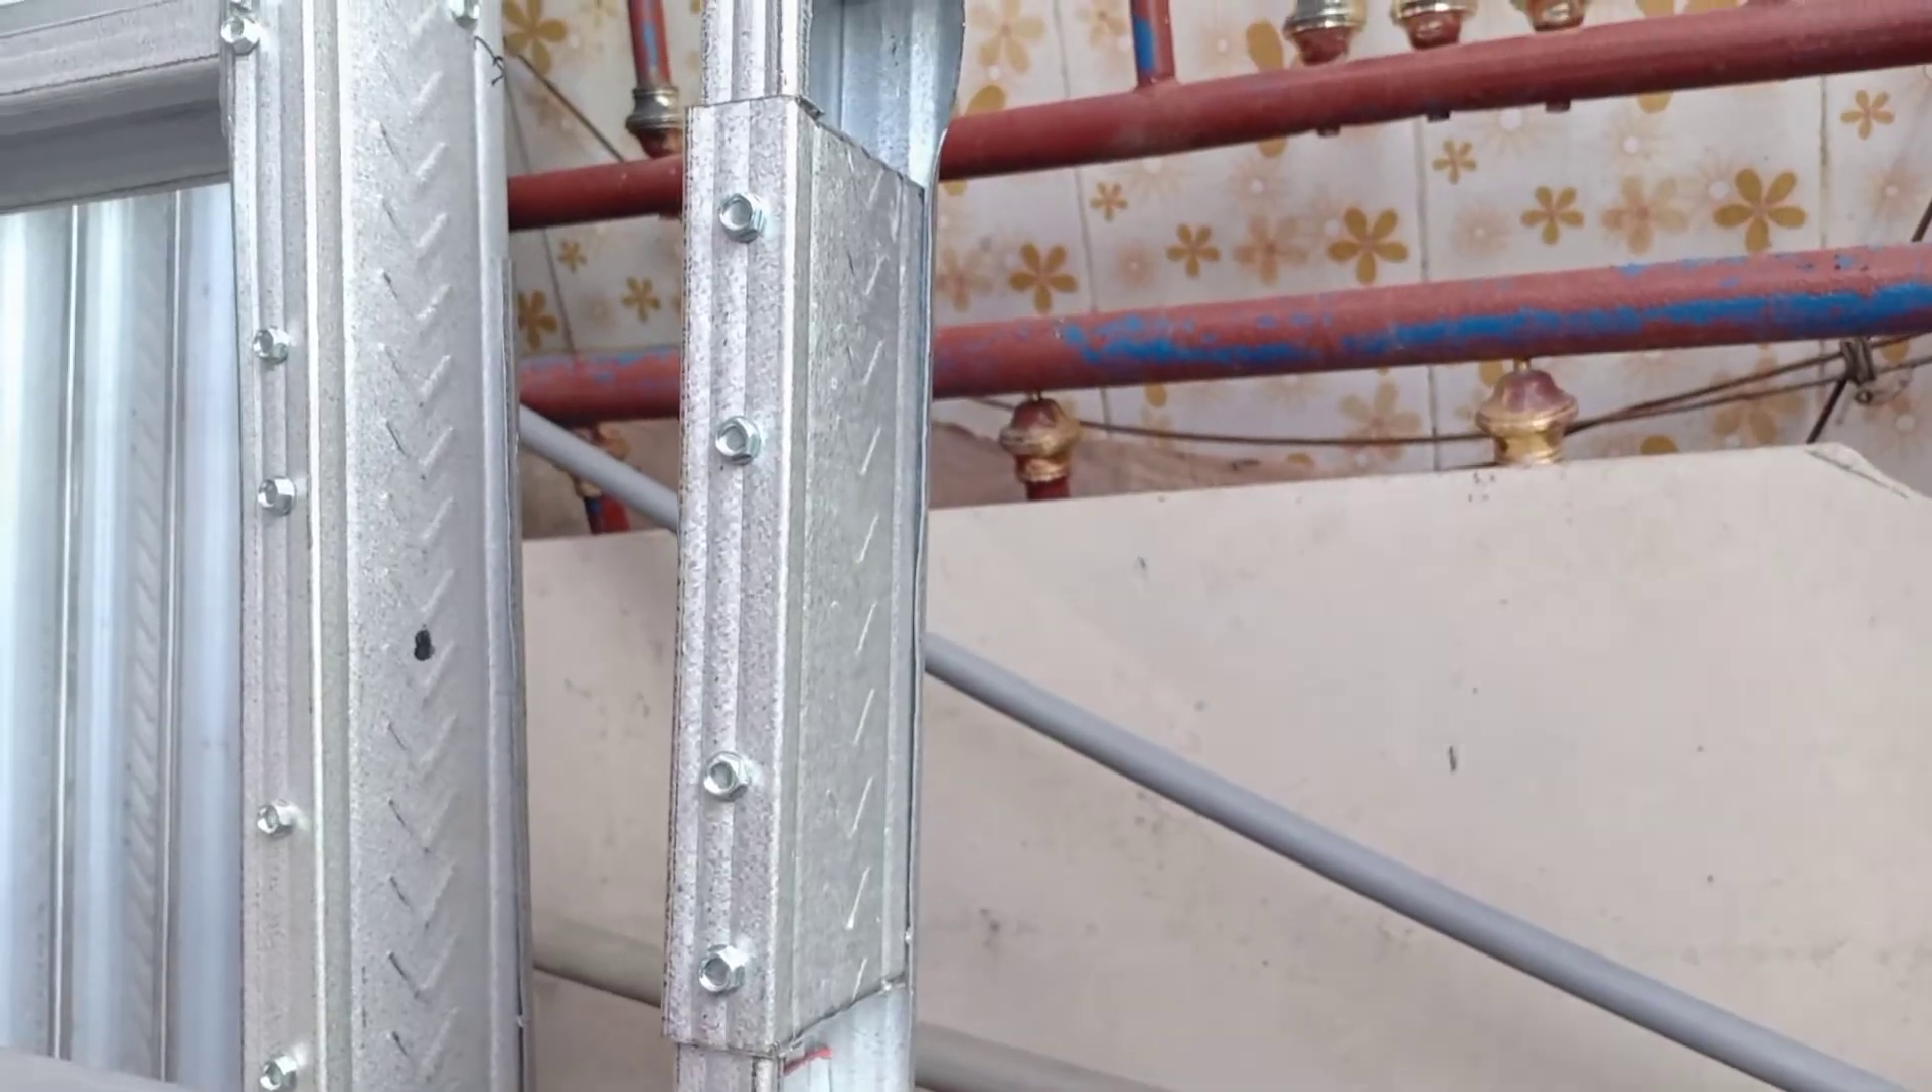Oke Ini Juga Dobelannya Sudah Terpasang Dengan Rapi.